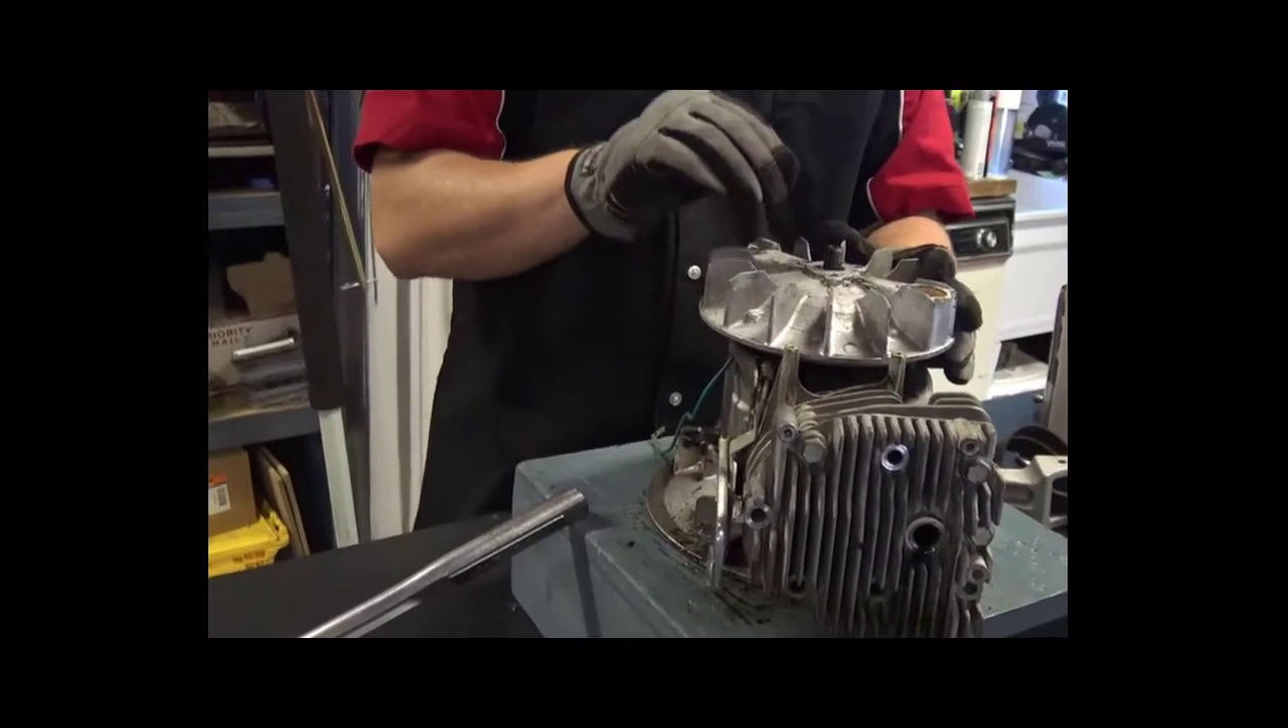We're not out of the woods yet though. We have to get the flywheel off of the end of the crankshaft.